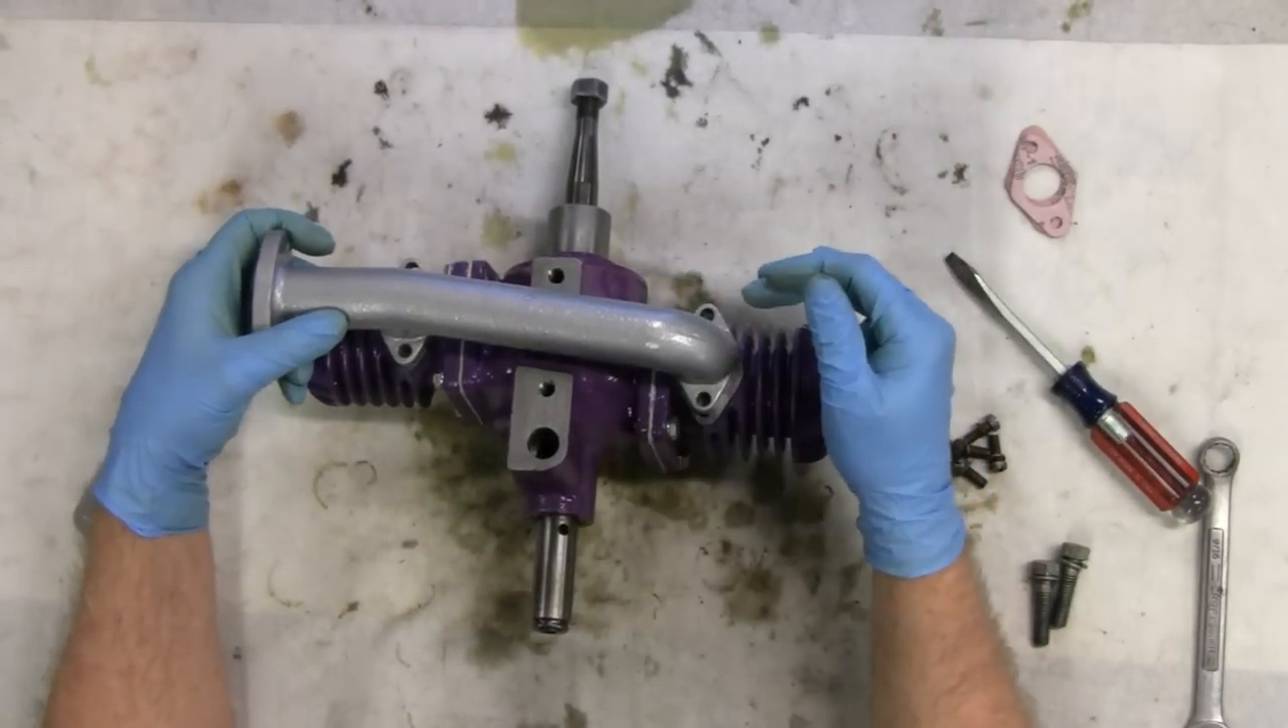Alrighty, I got both the cylinders on.